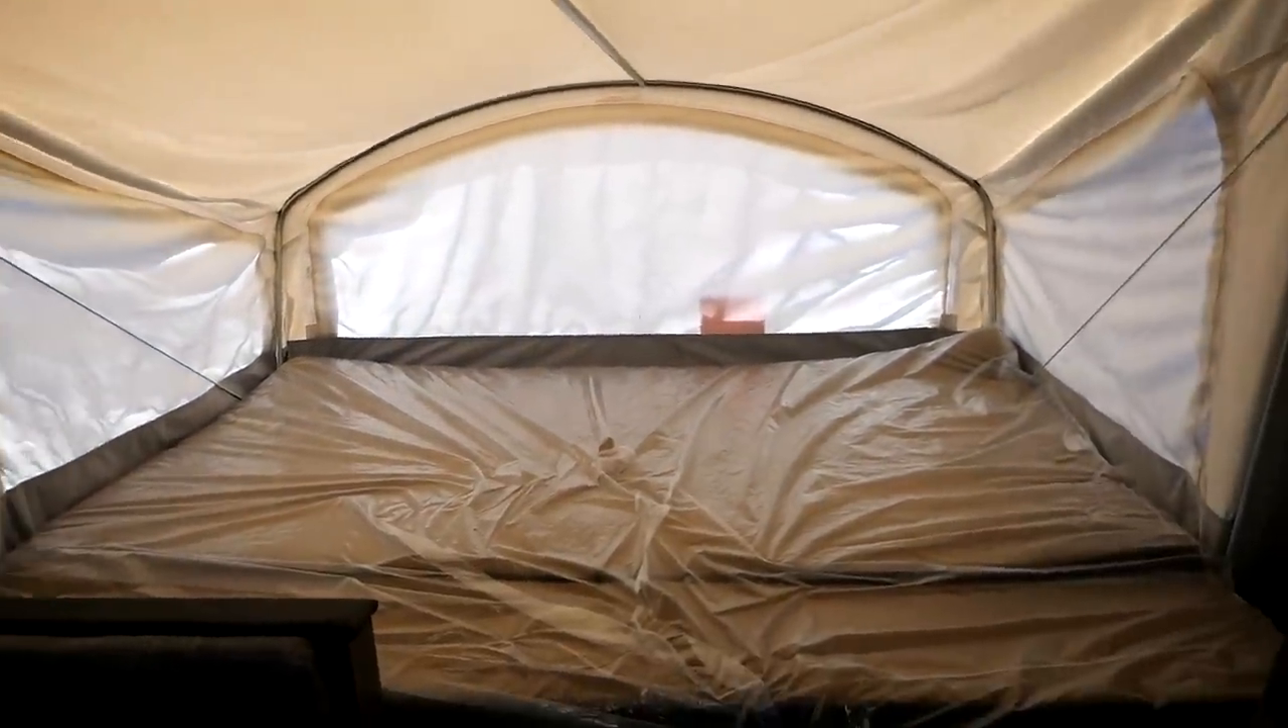And once that end is in you bring this end up like this and it pops right in there and boom there is your front pop-up bed all set up.